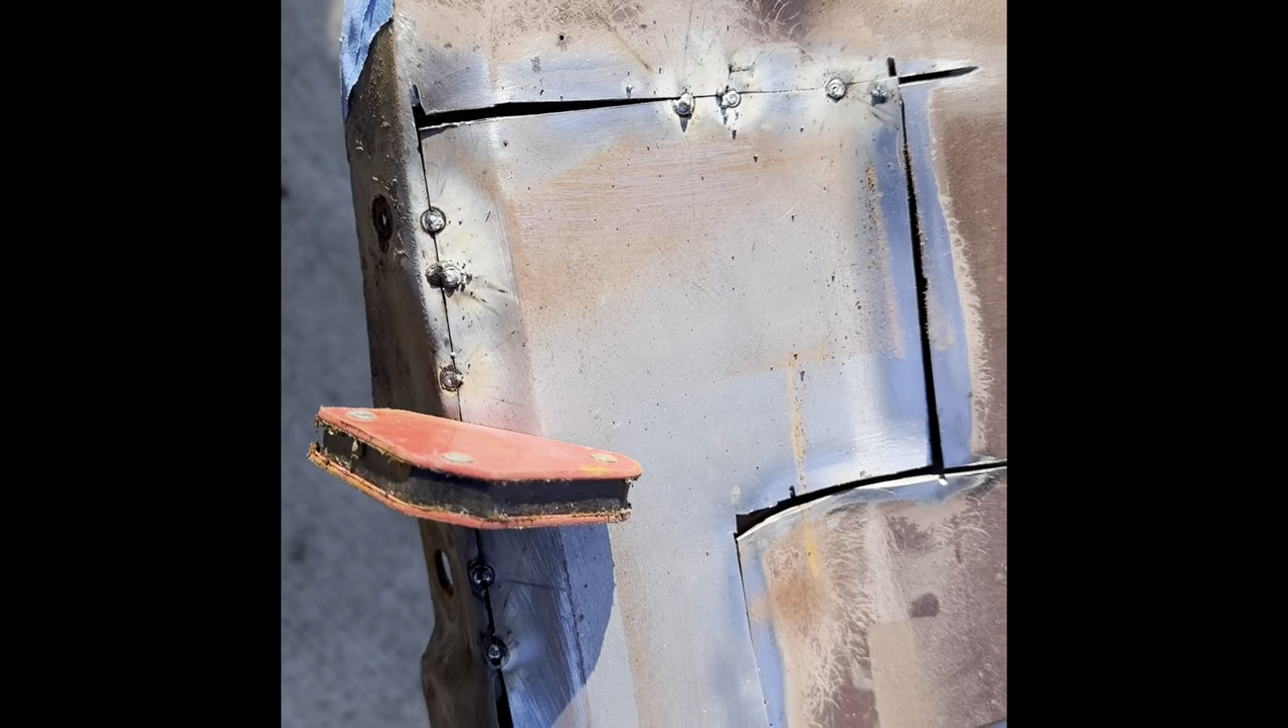You can tell my gaps are crazy.